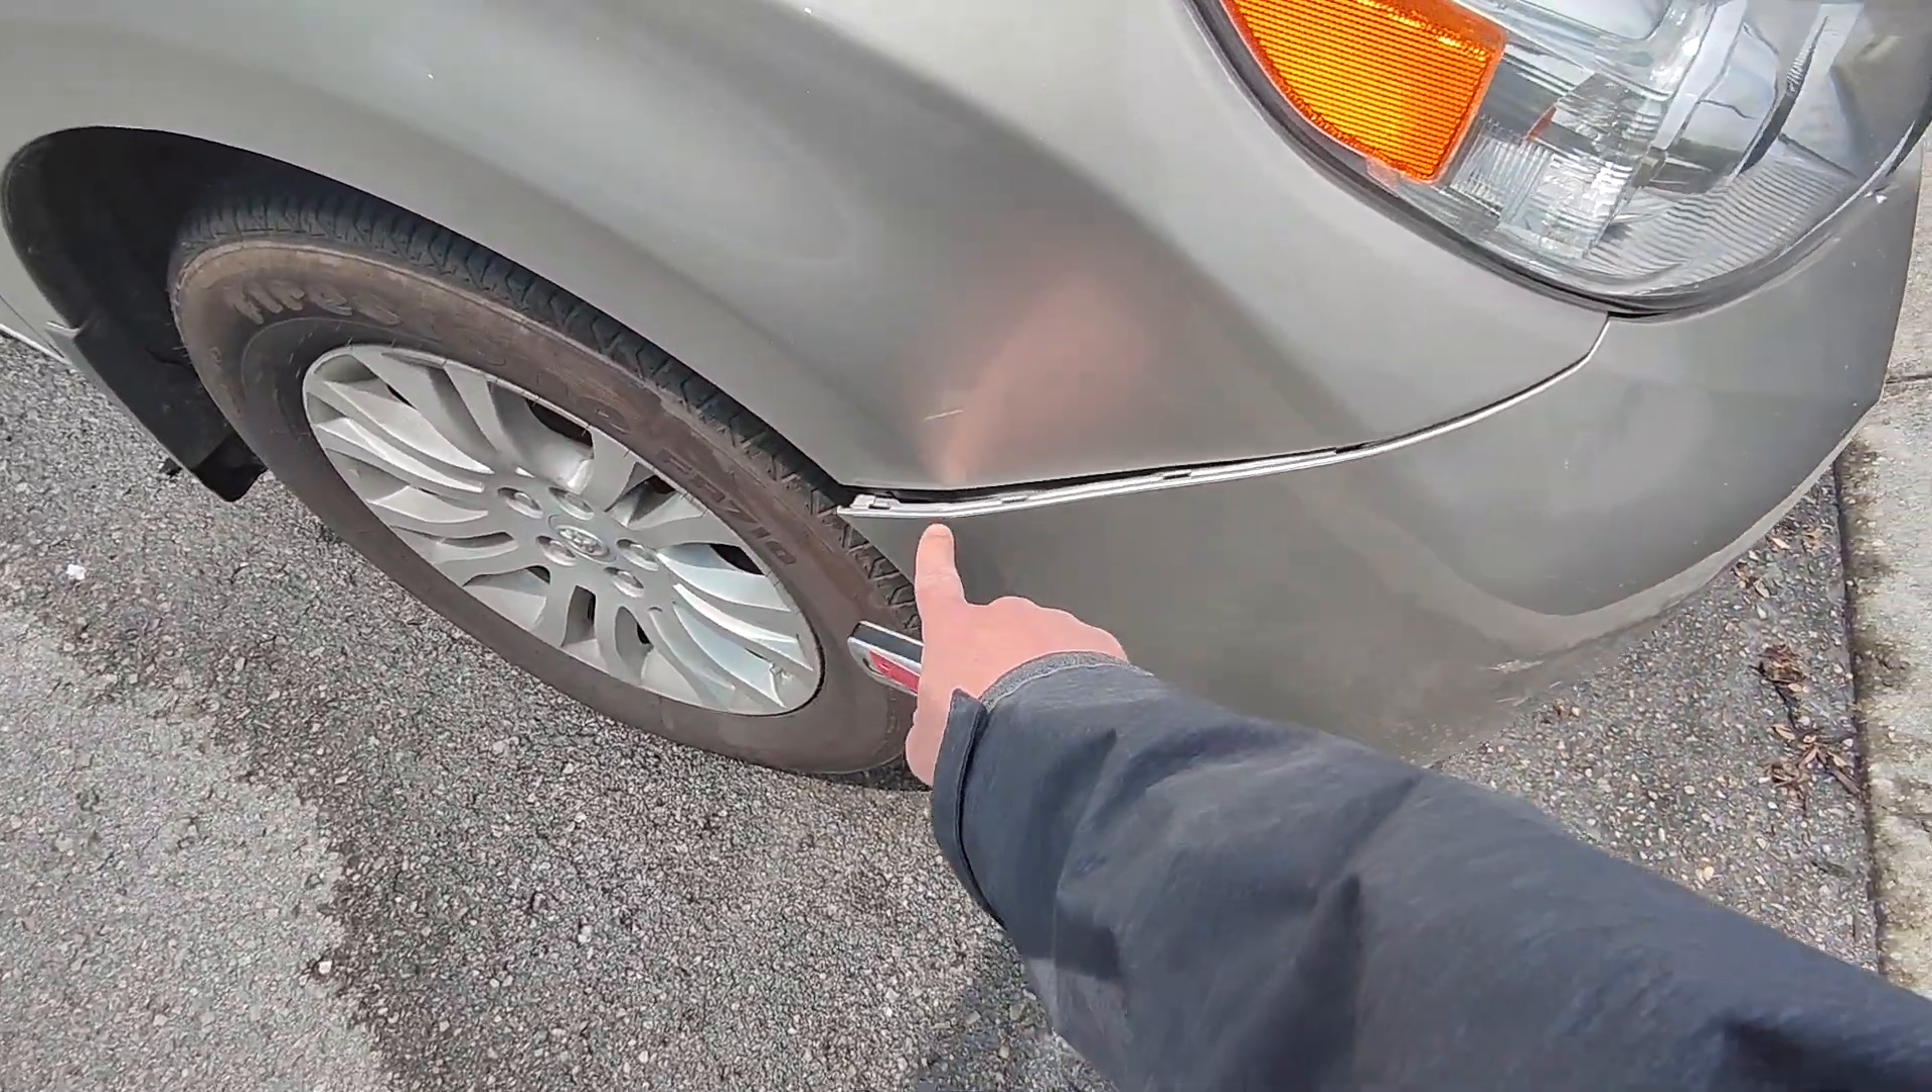It looks like the clip is a little bit popped here.